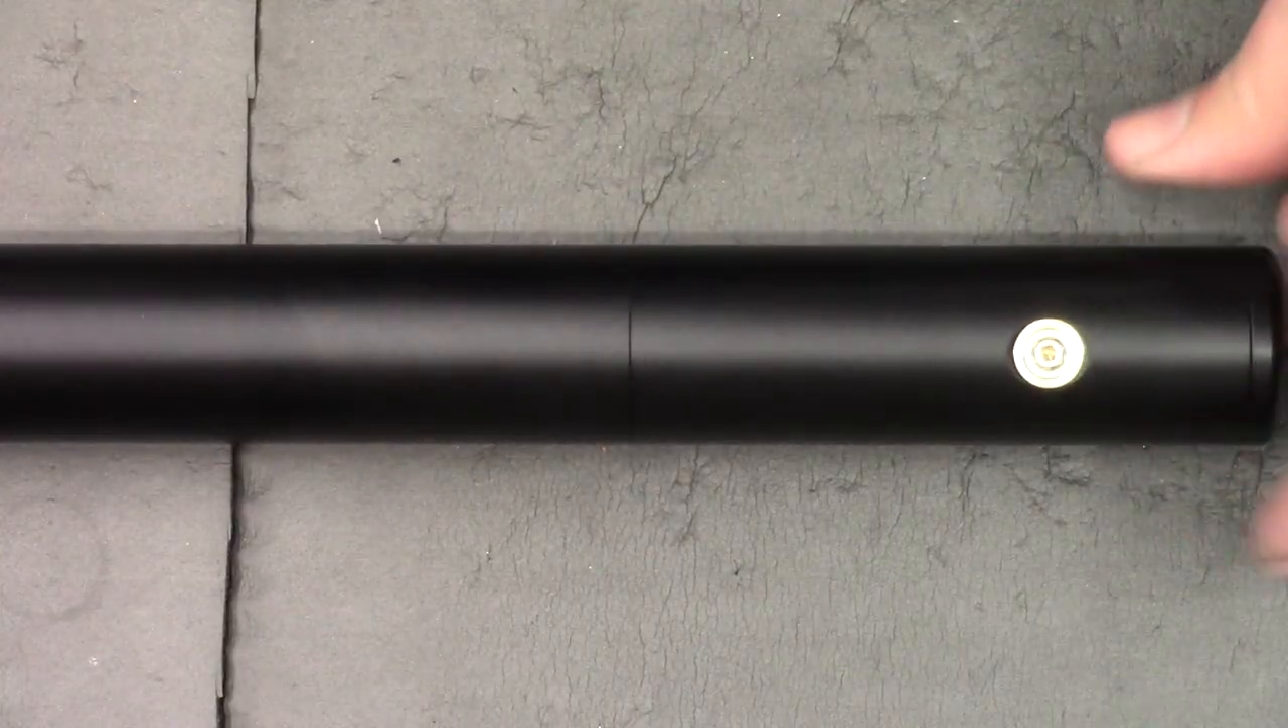Right, that's the air cylinder put back together.